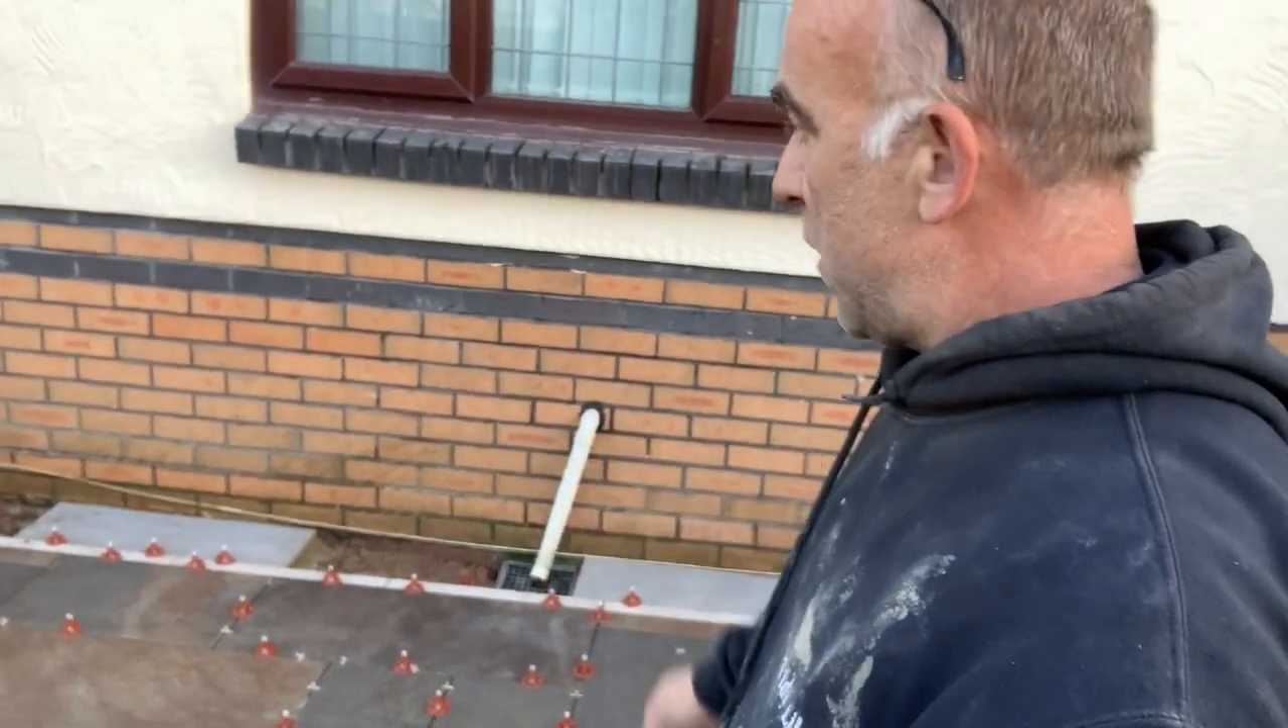So i got a water butt going in there in that corner and i've still got to do some messing around with that pipe there so i haven't laid that one in.